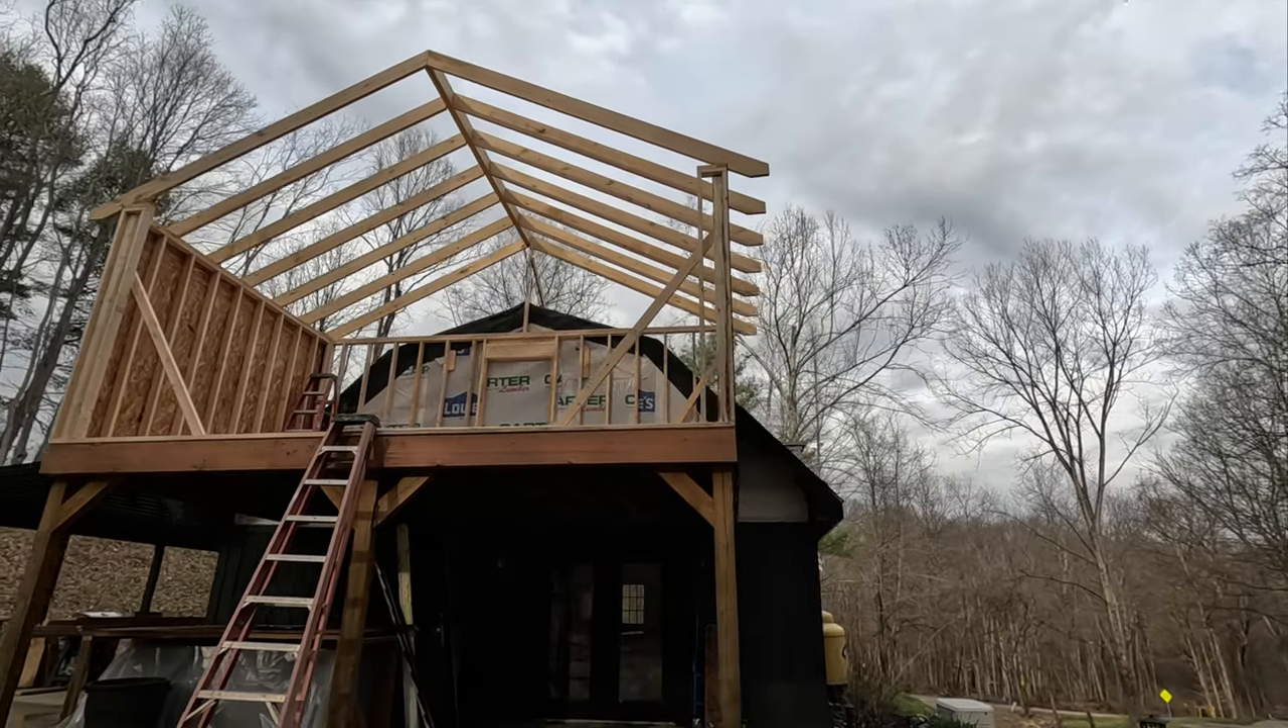All we've got is an open roof system we don't have the walls finished we don't have osb on the roof.